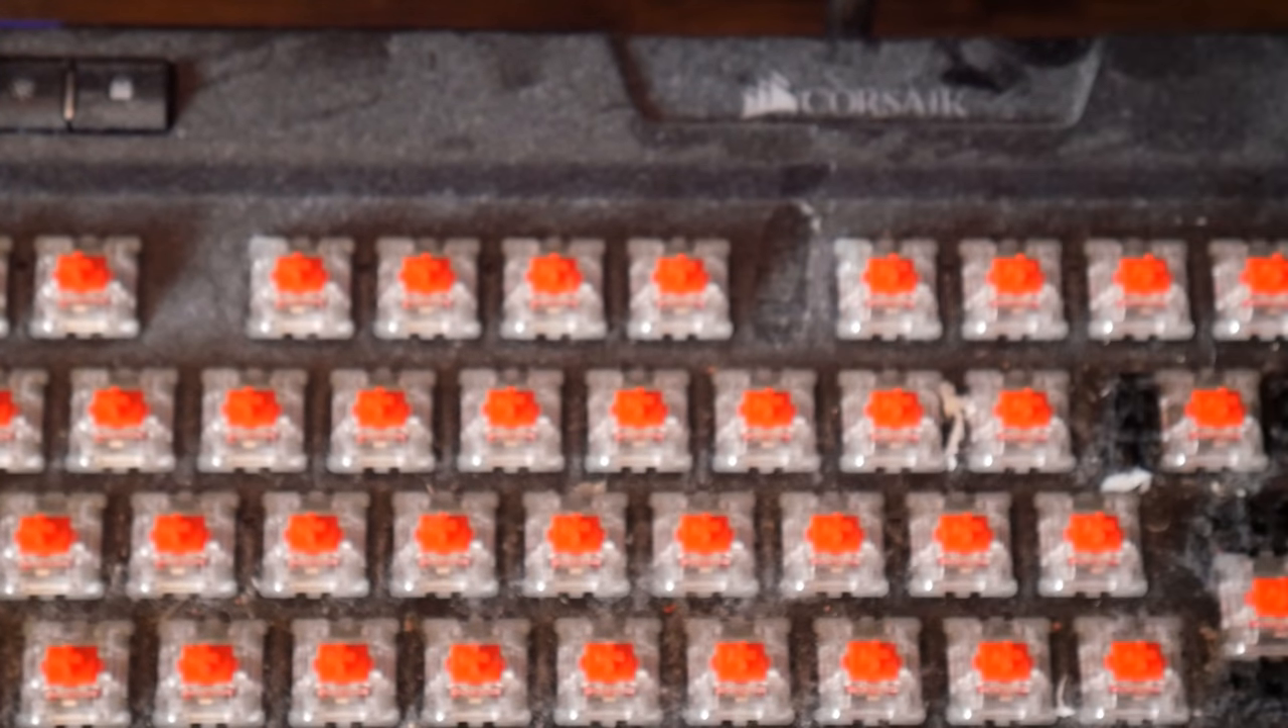So now we've got all of the keys removed from the keyboard.